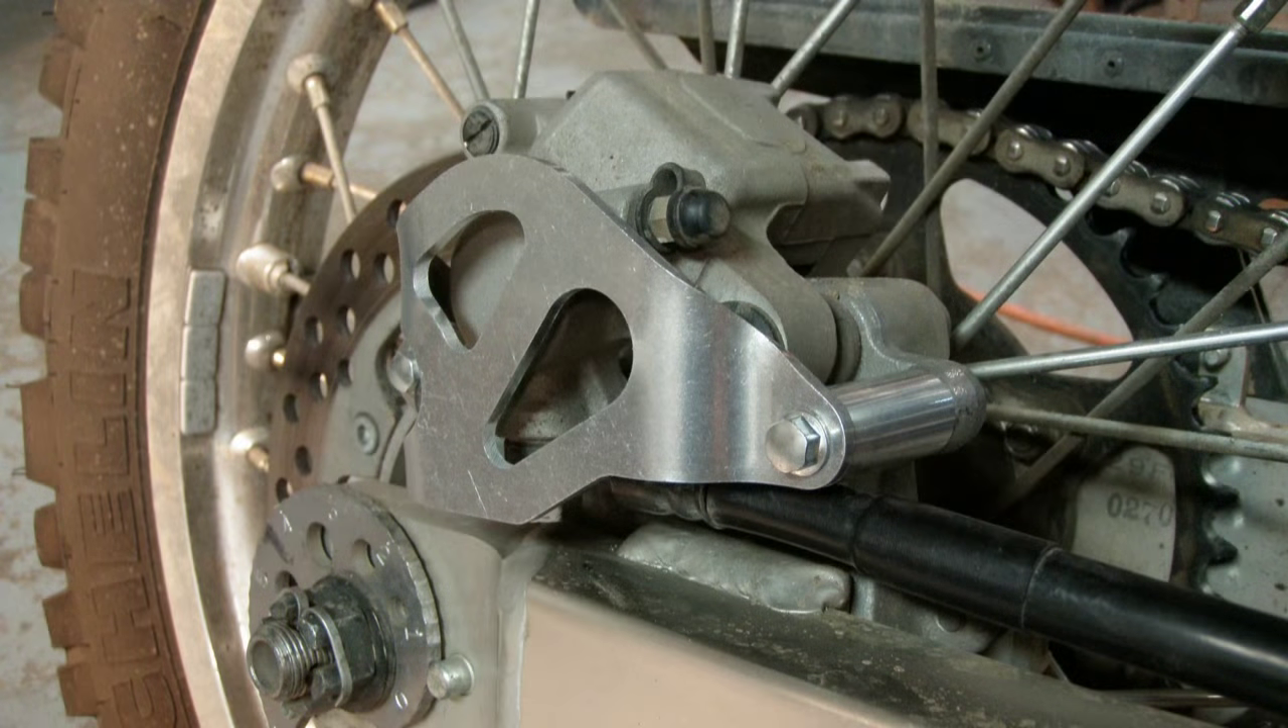The fit was great and the design appears to allow for normal servicing of the brake caliper without having to remove the guard.